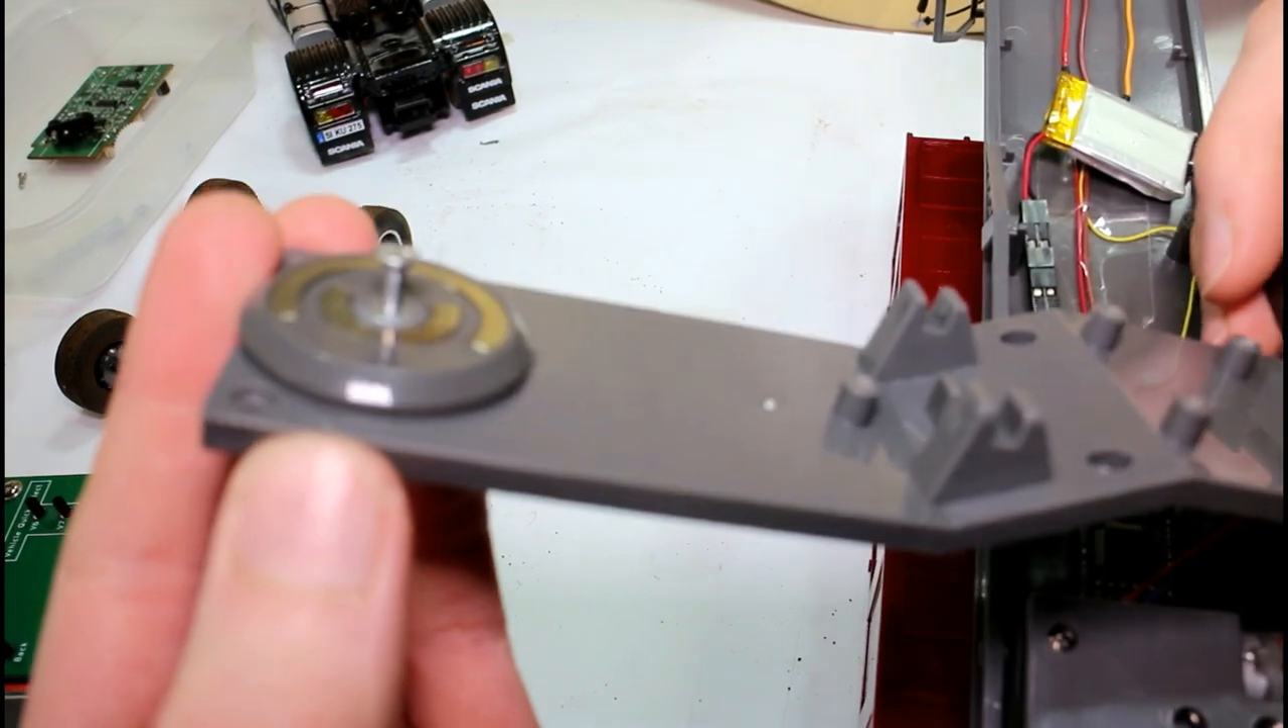Okay so here's our little a connector pin i guess in position now that worked out pretty perfectly.